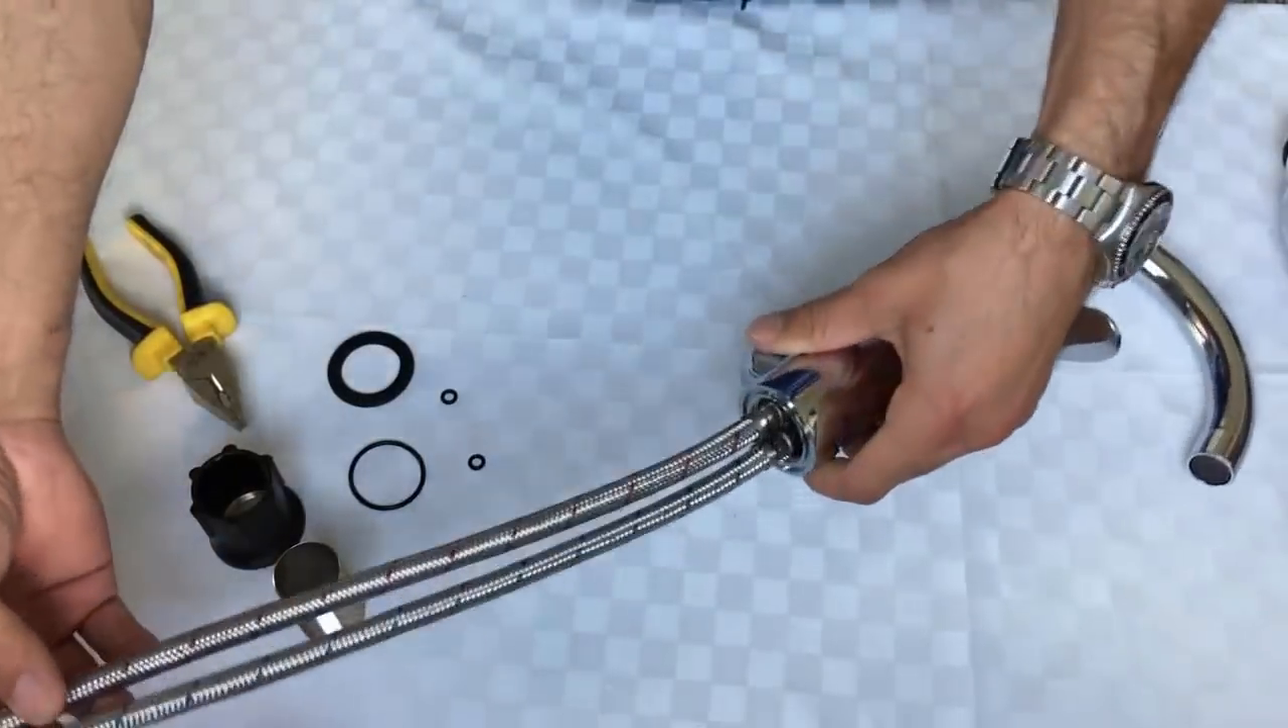evet süper borularımızı taktık evet süper borularımızı taktık.